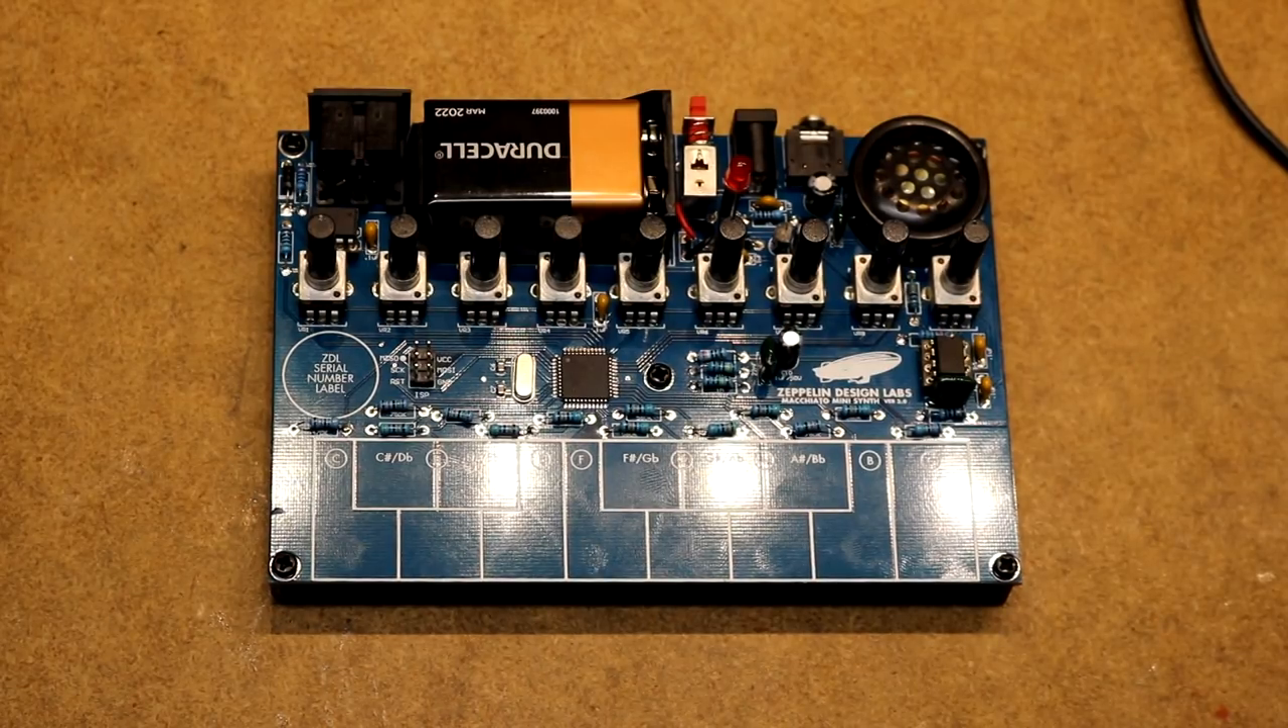Okay, so I finished assembling the circuit board.